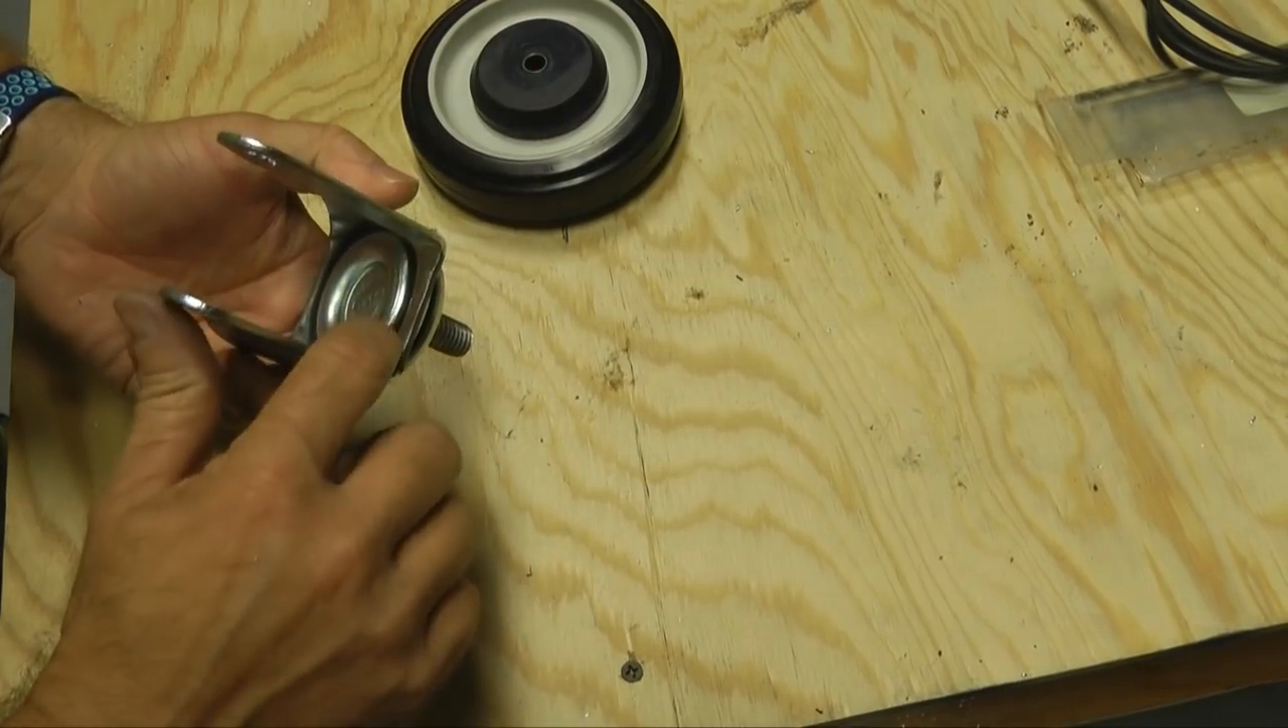I have removed the wheel so that I have better access here.